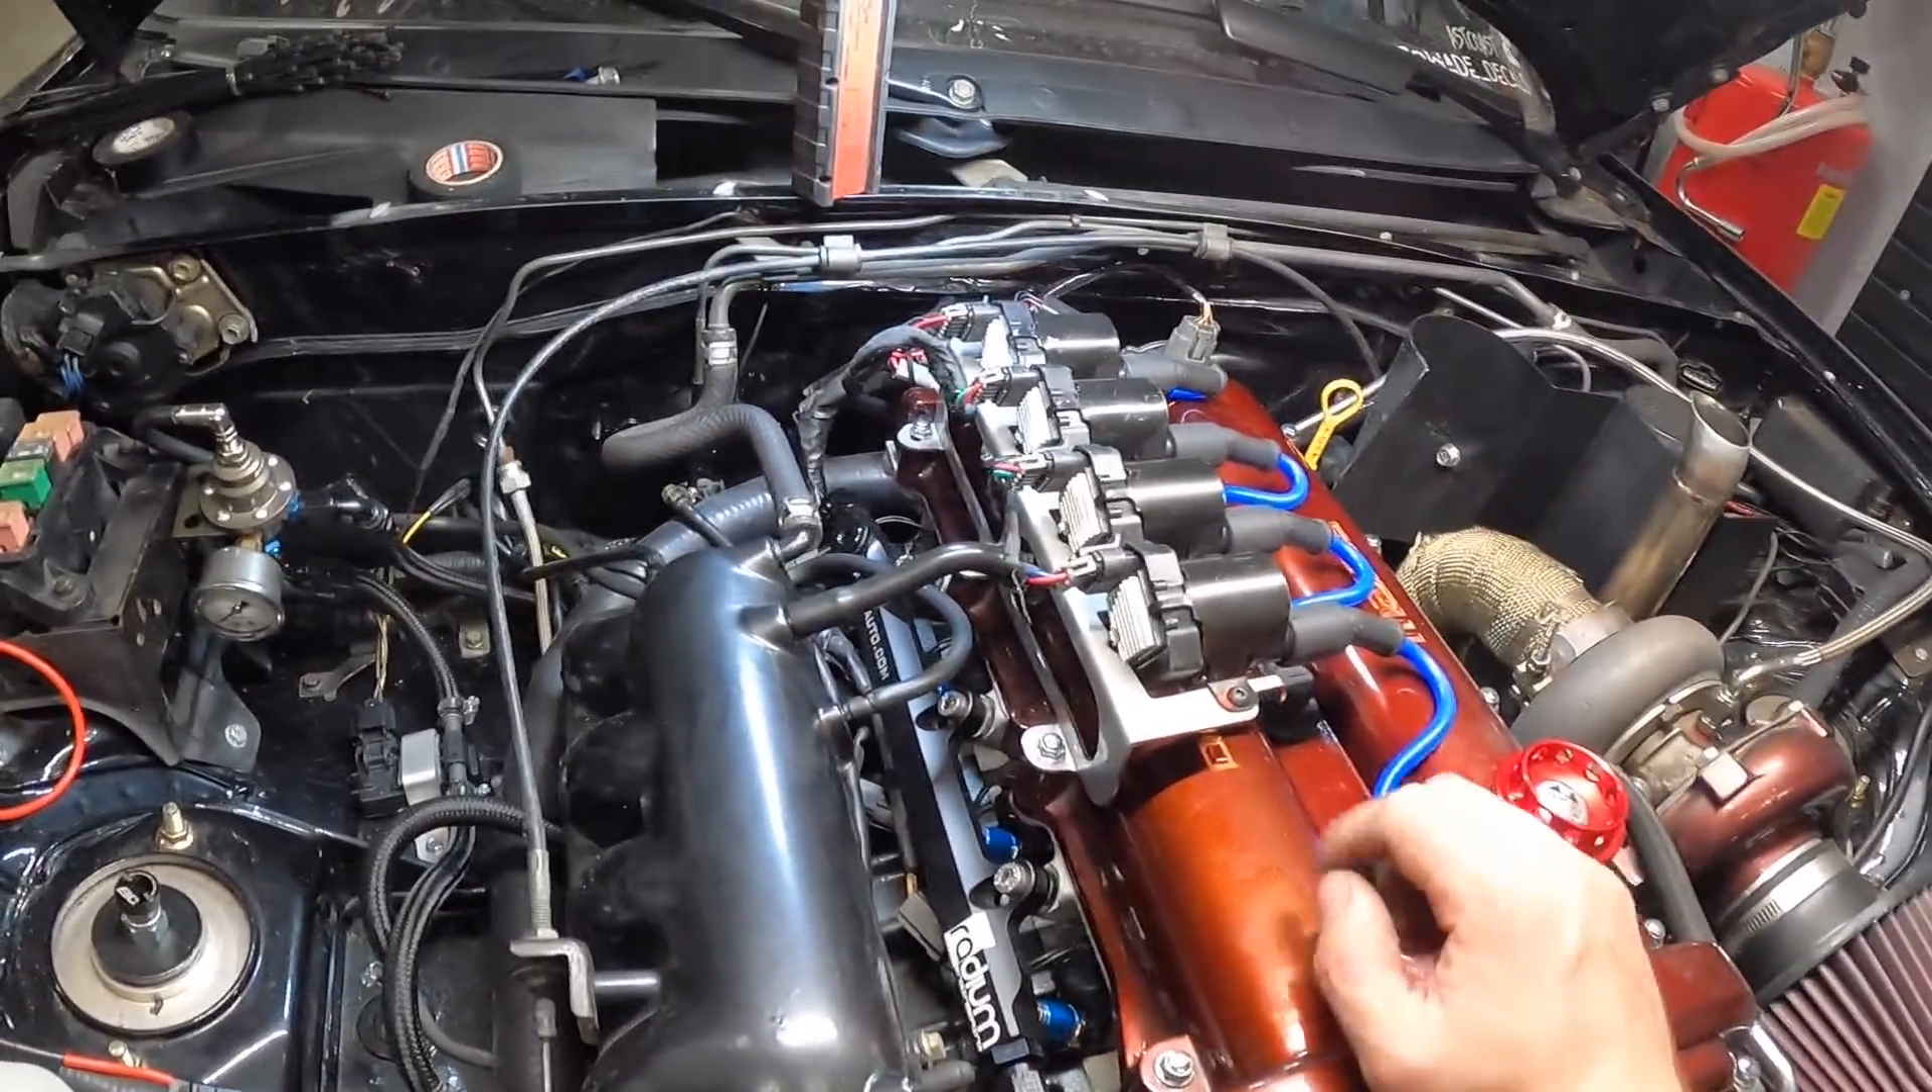We officially have LS coil packs in my 1 .8 Miata.